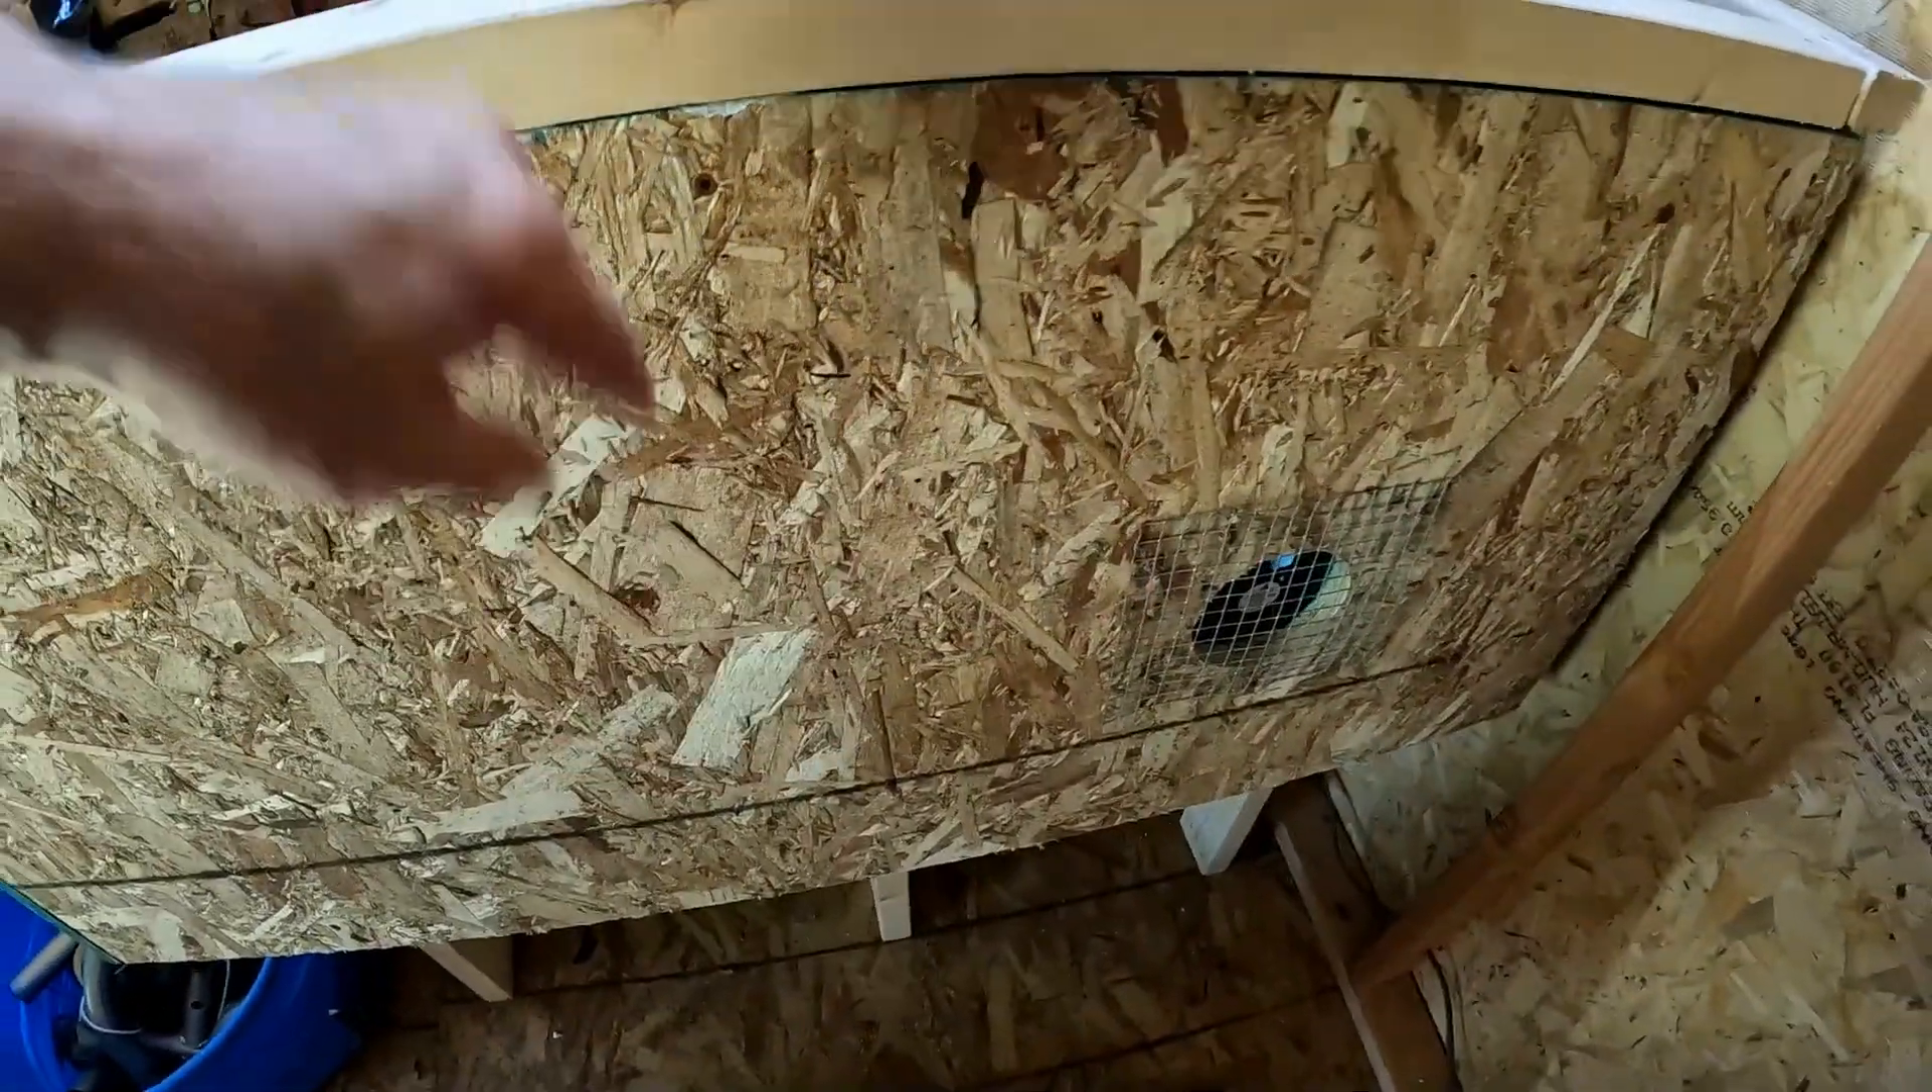I got the side back on here.